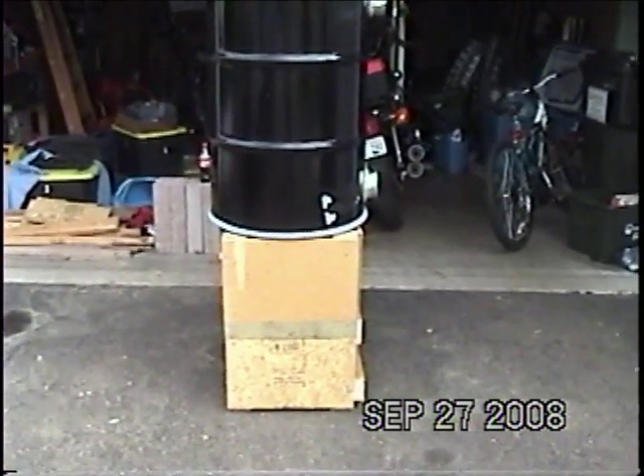Okay continuing on with the next phase of the project here I built an air box for the bottom and I built this out of scrap materials that I just had laying around here to keep the costs down.